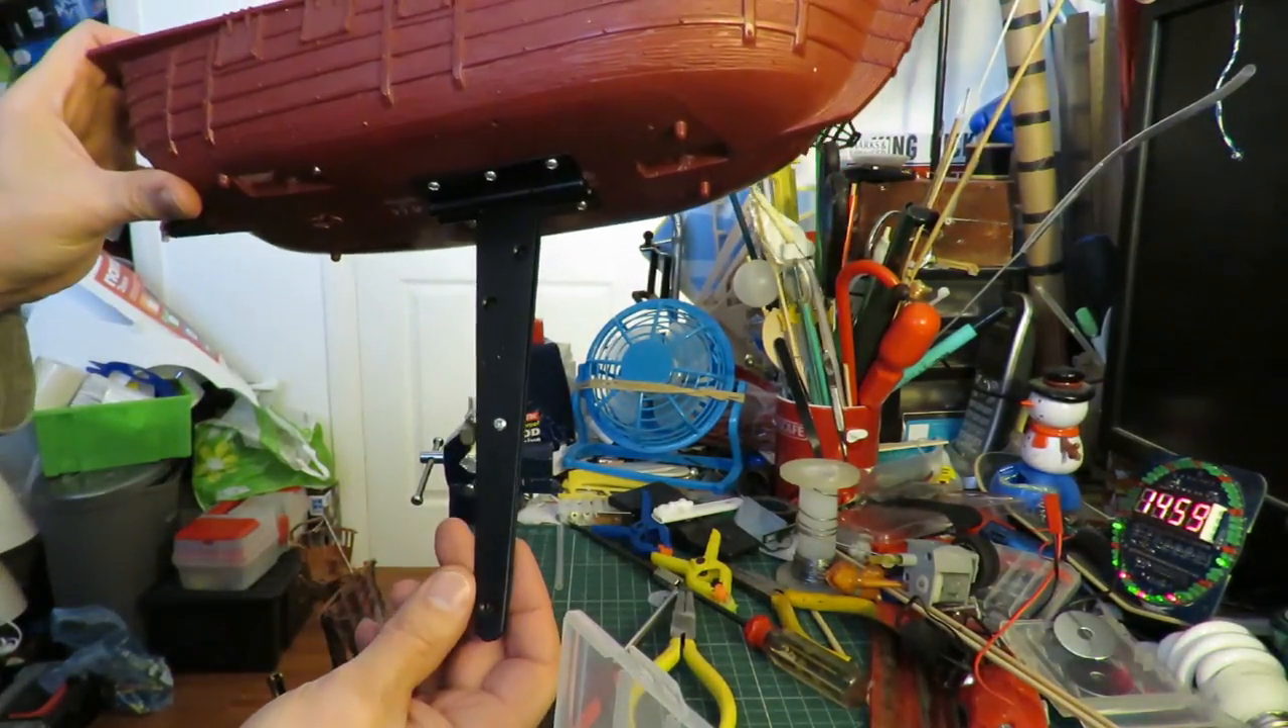There's our keel. I haven't put a weight on the bottom of it yet but that shouldn't be a problem.